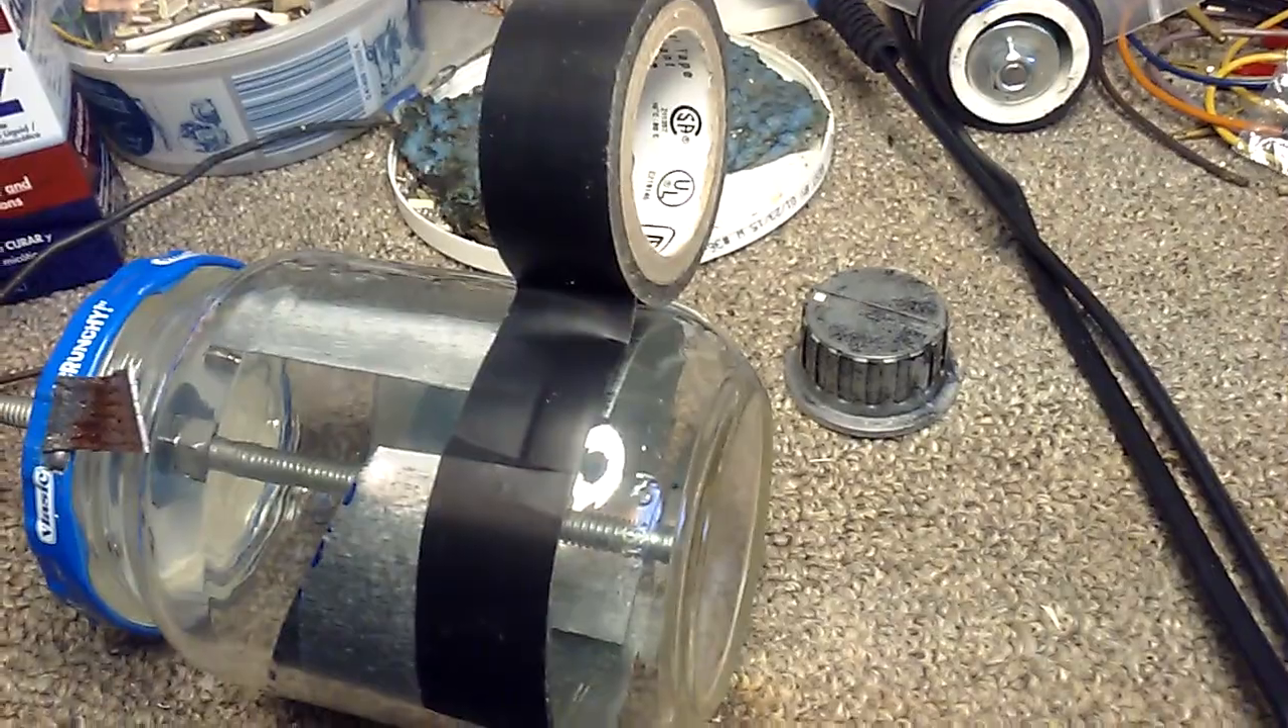And here, I'm showing how I'm starting the securing of the outer plate to the capacitor, just with PVC electrical tape.